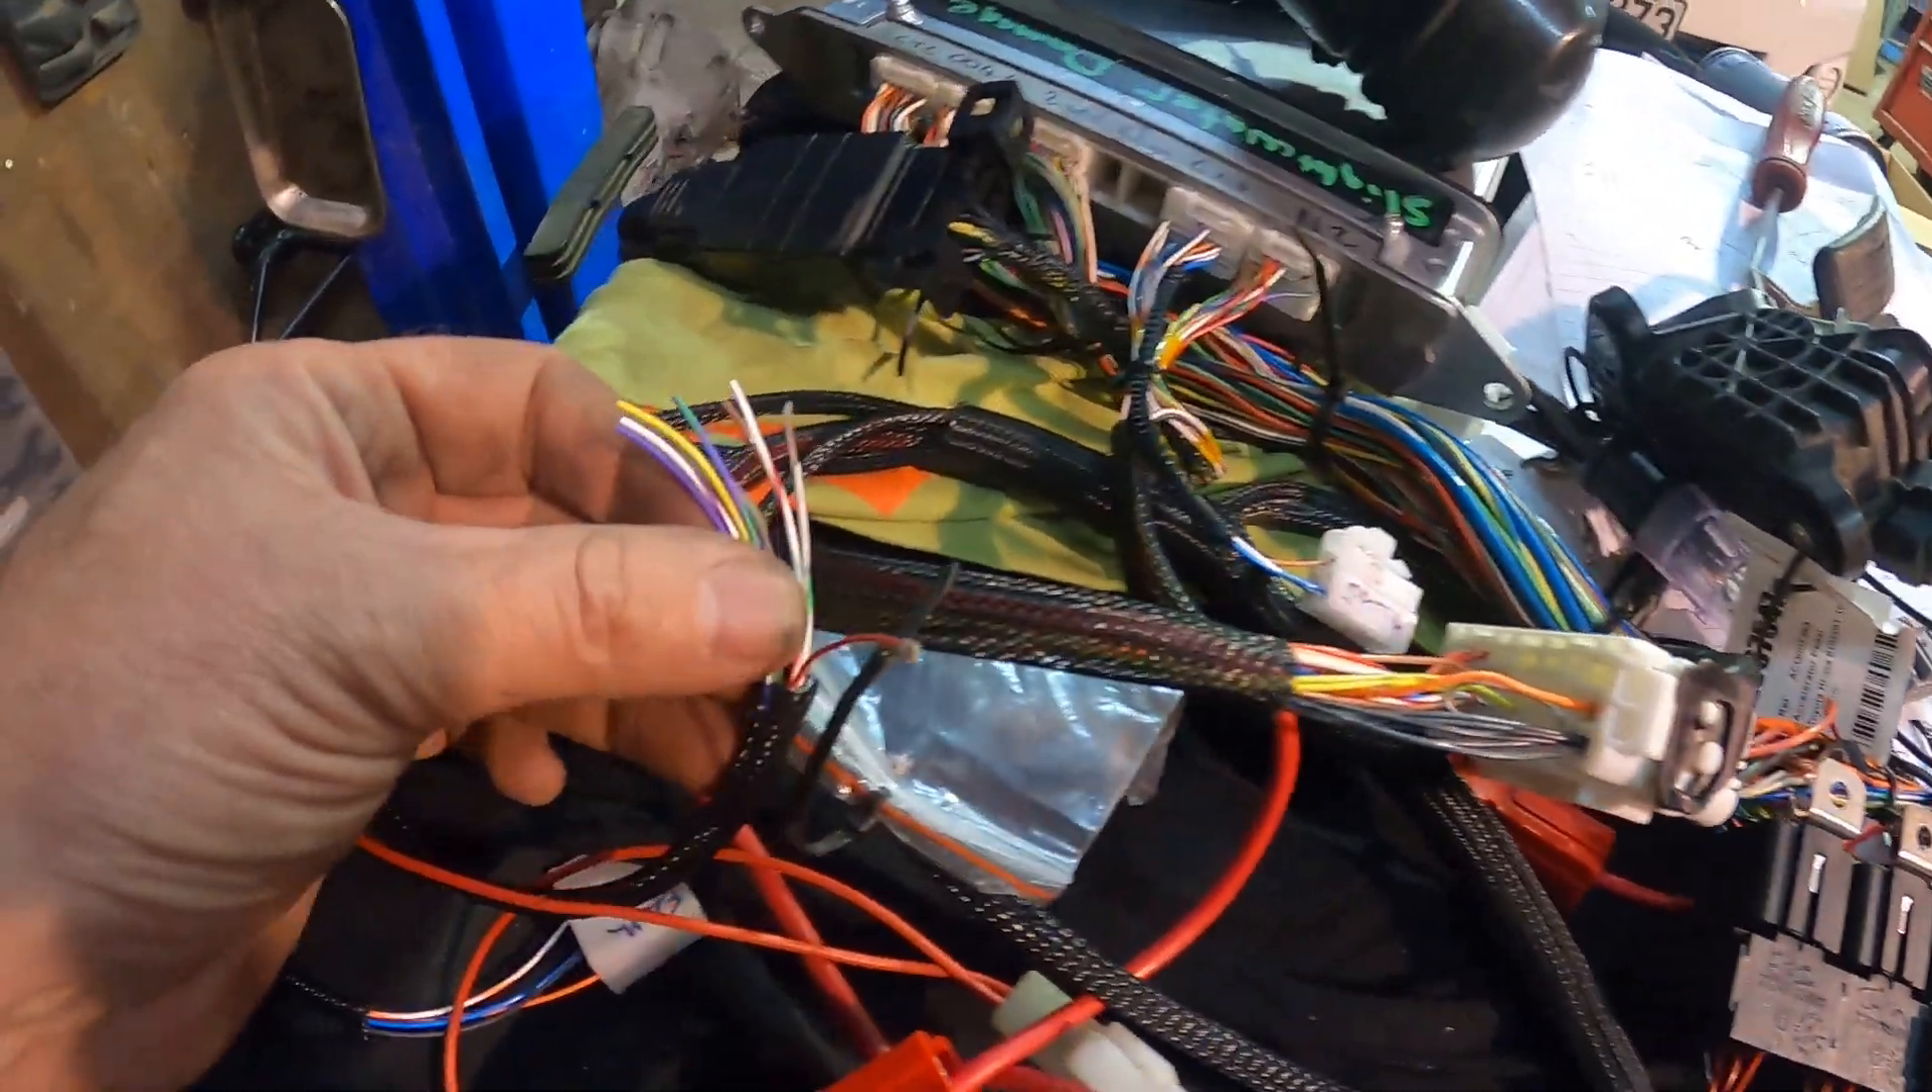Over here we've got some wires that that need to be attached.